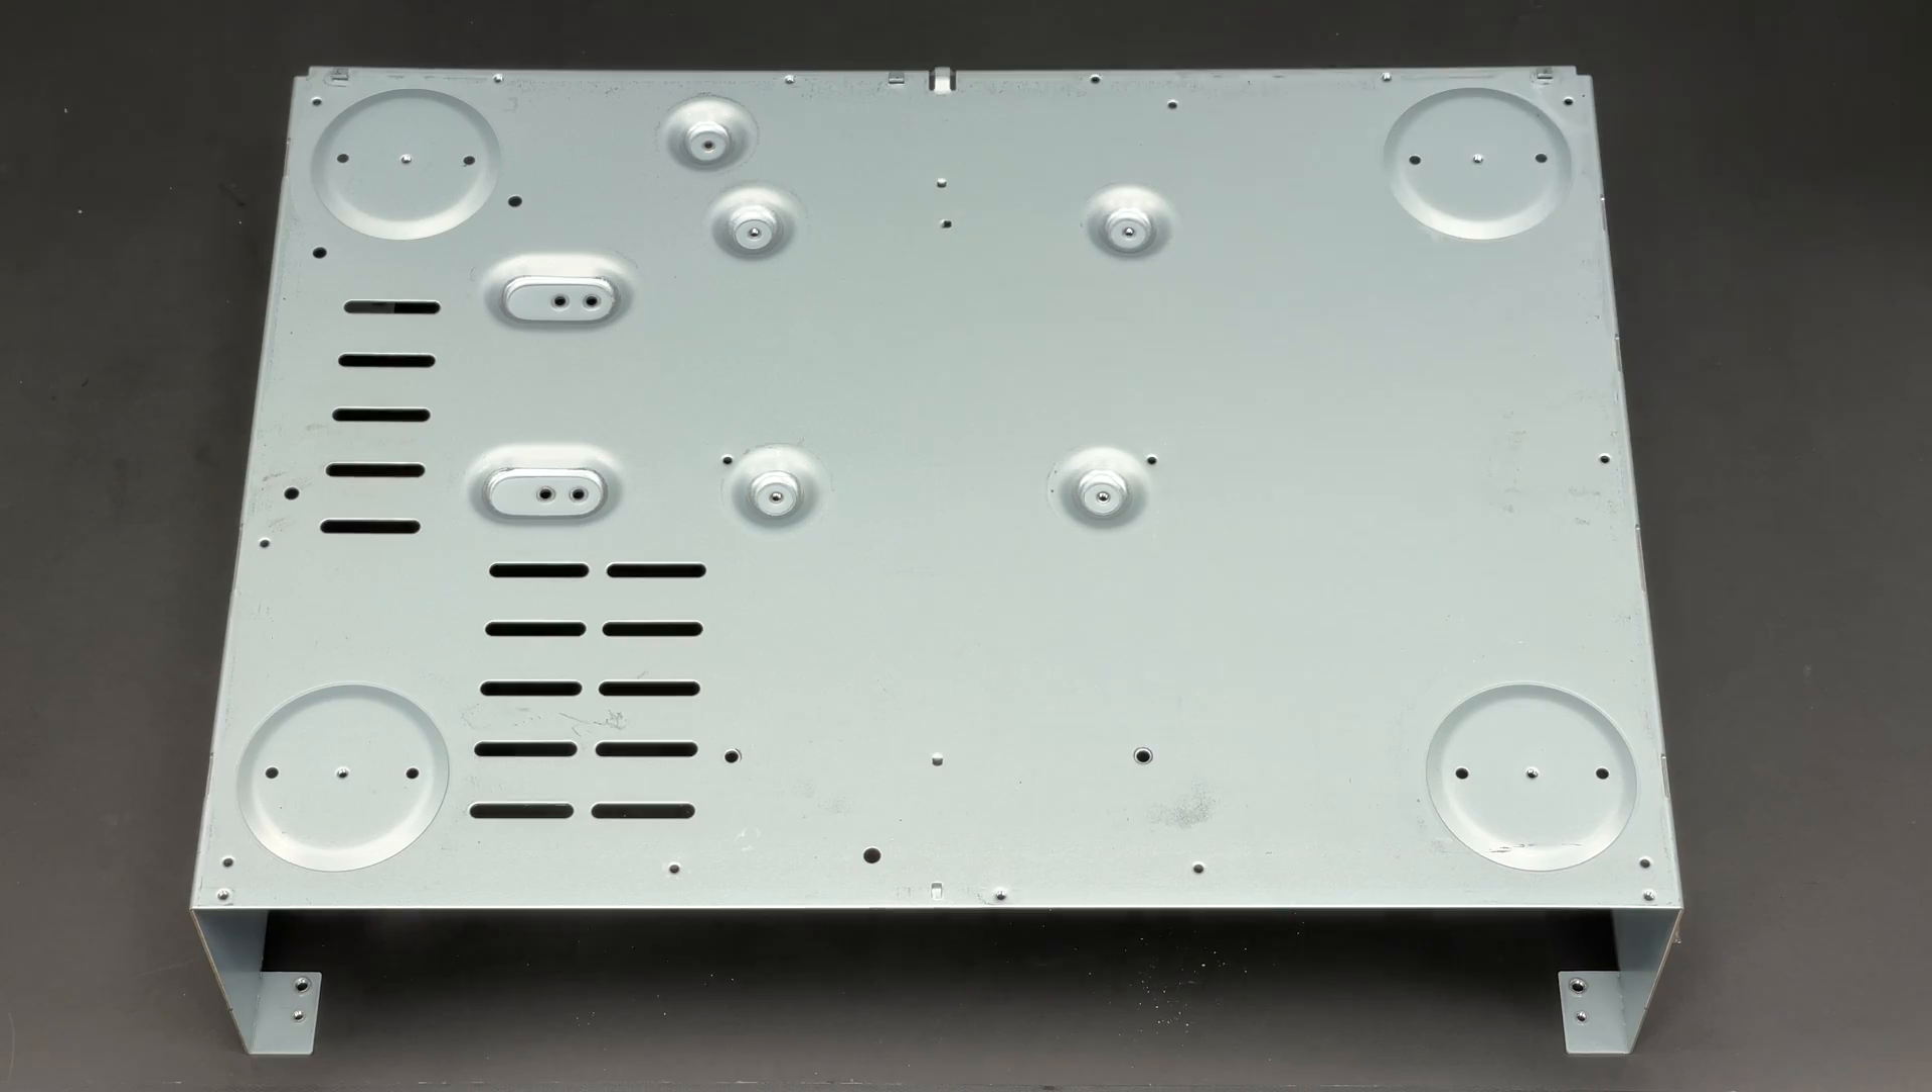Feet are gone and the chassis is completely disassembled.